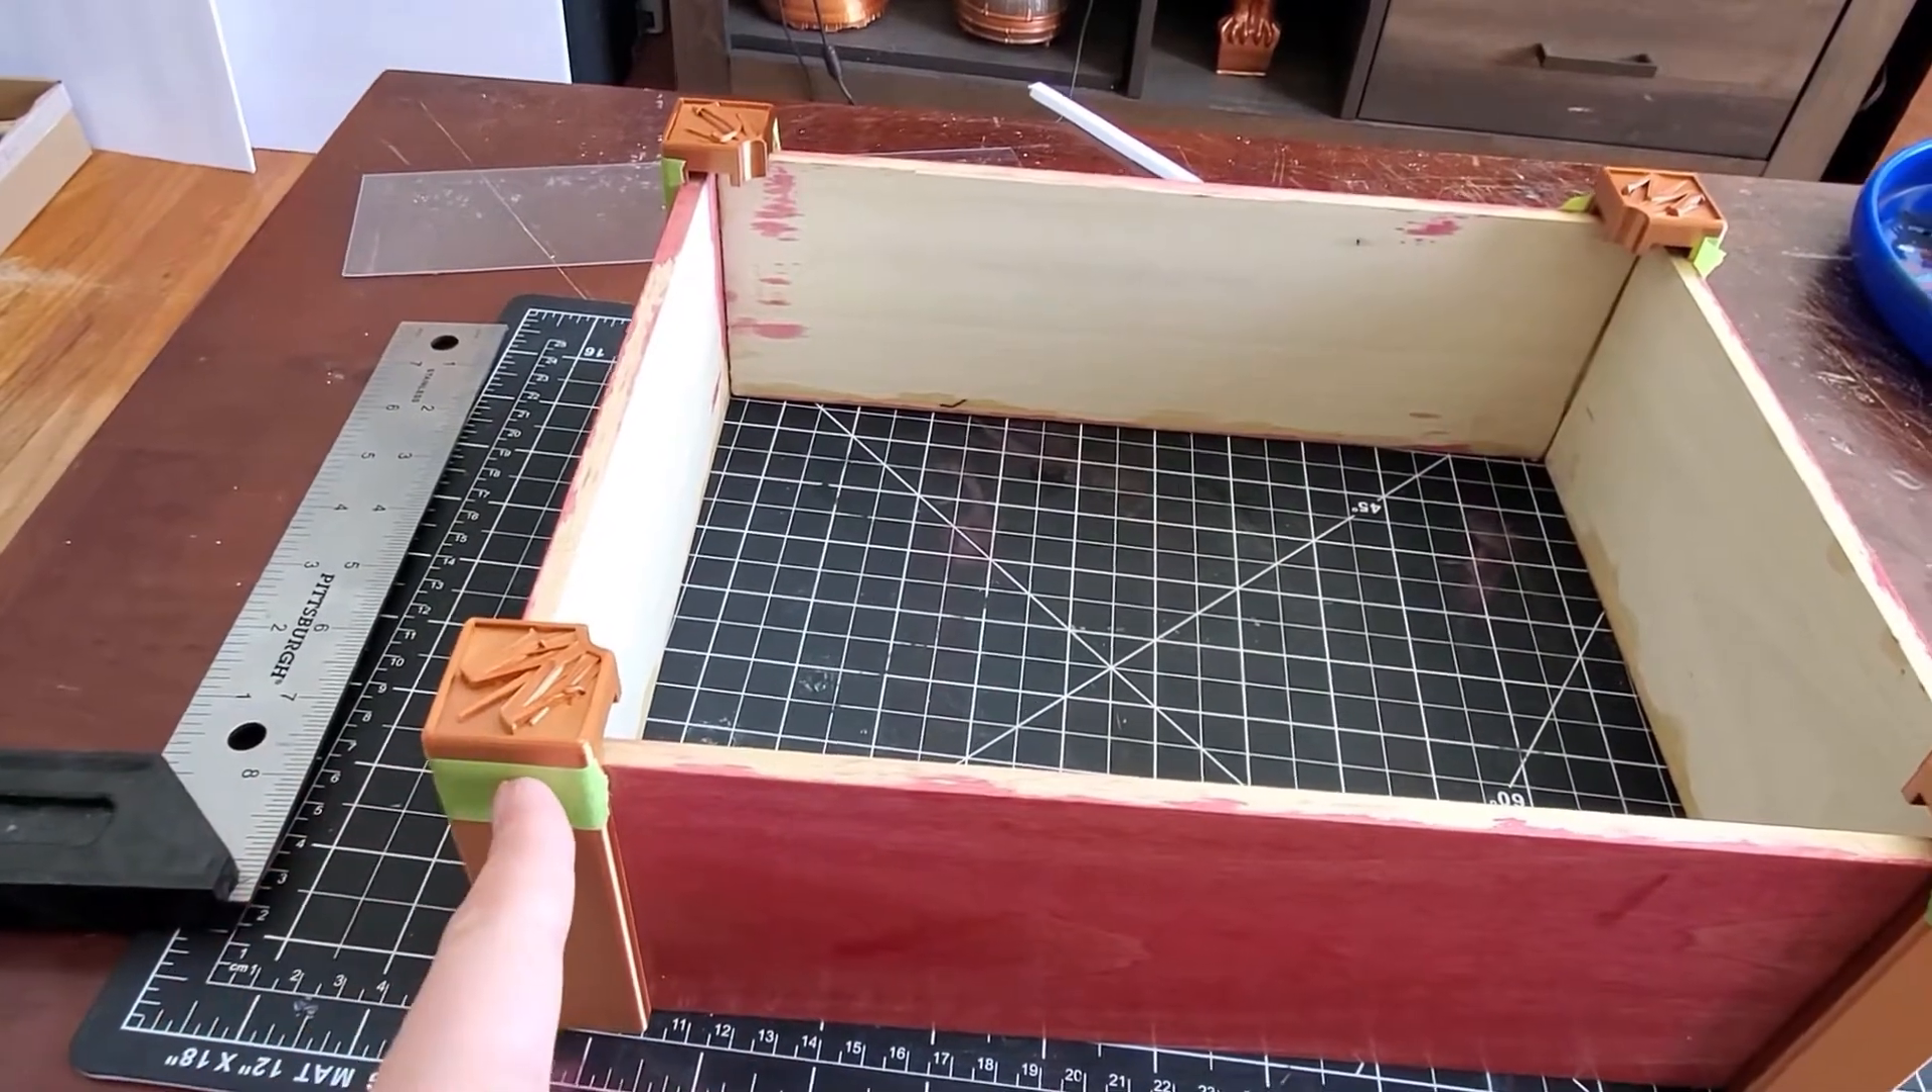The corners are done. I taped them in place.